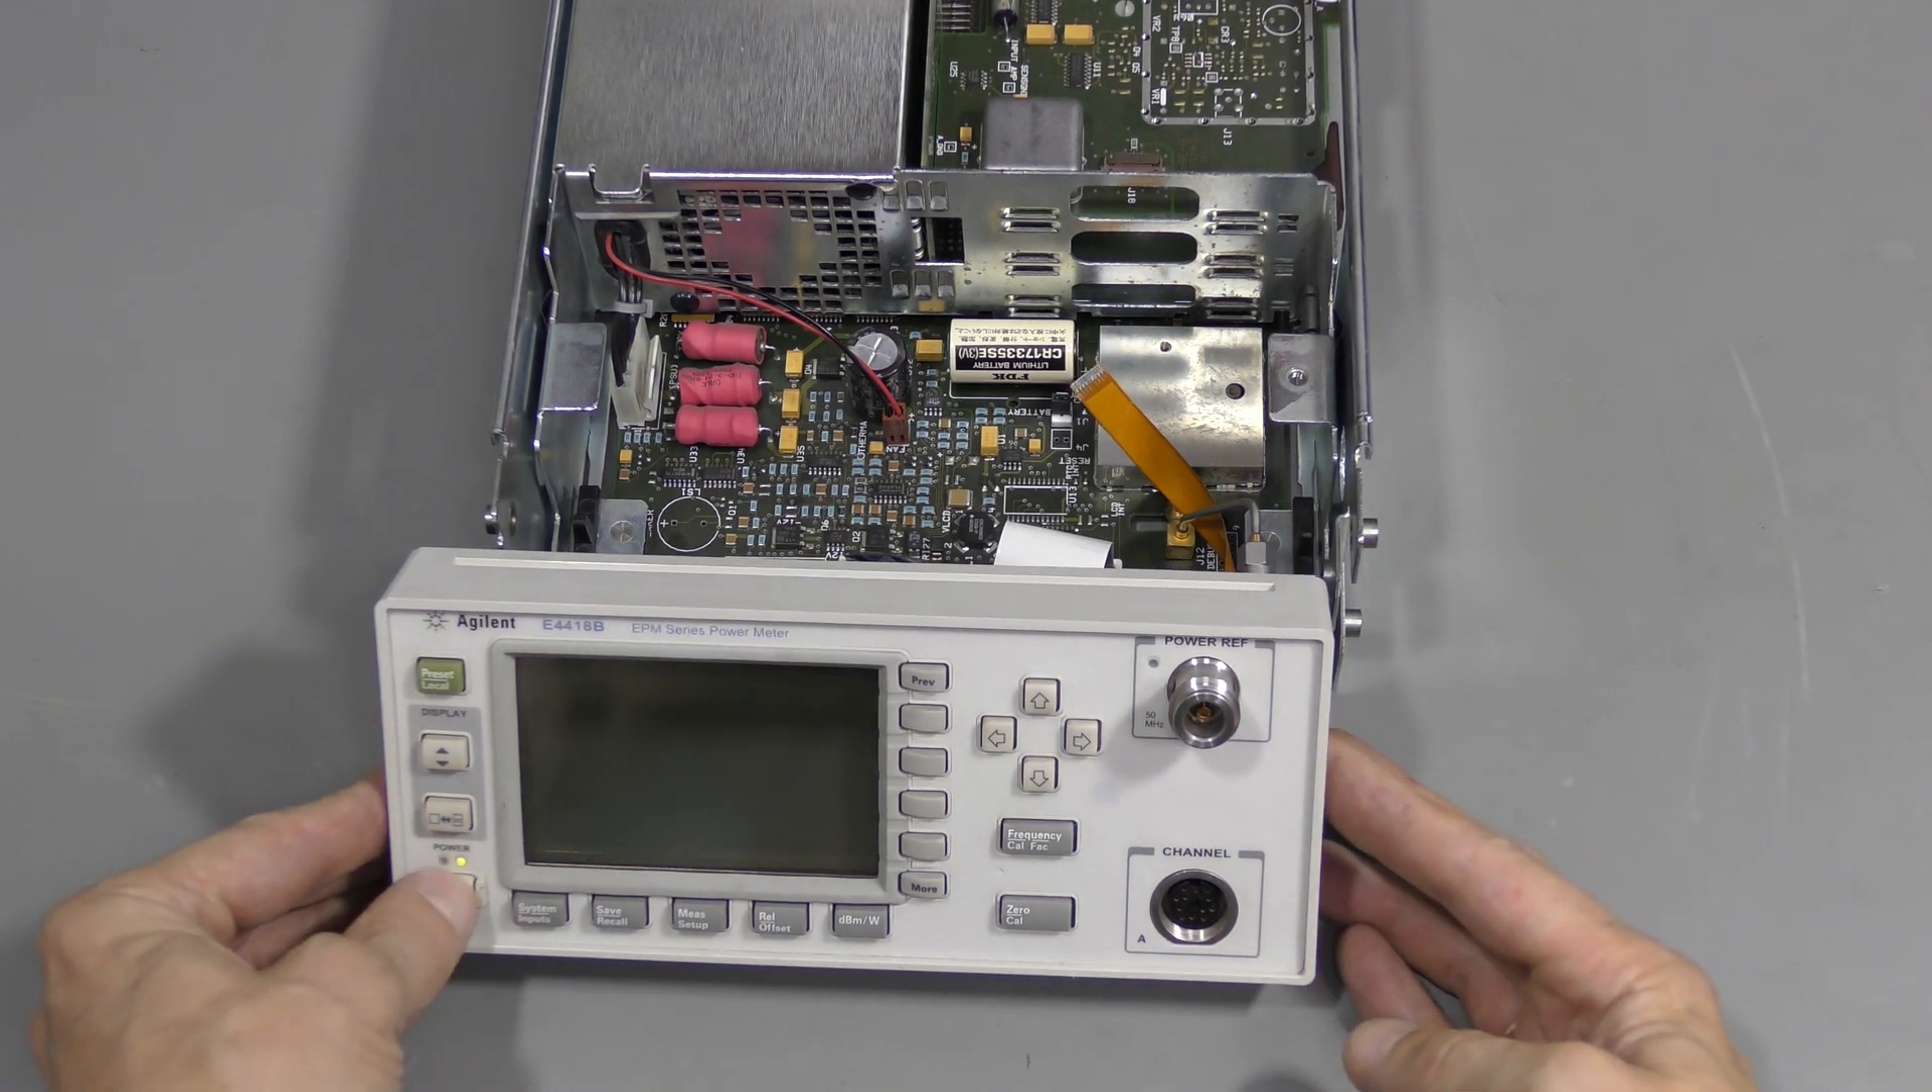And now the front panel is back together completely.